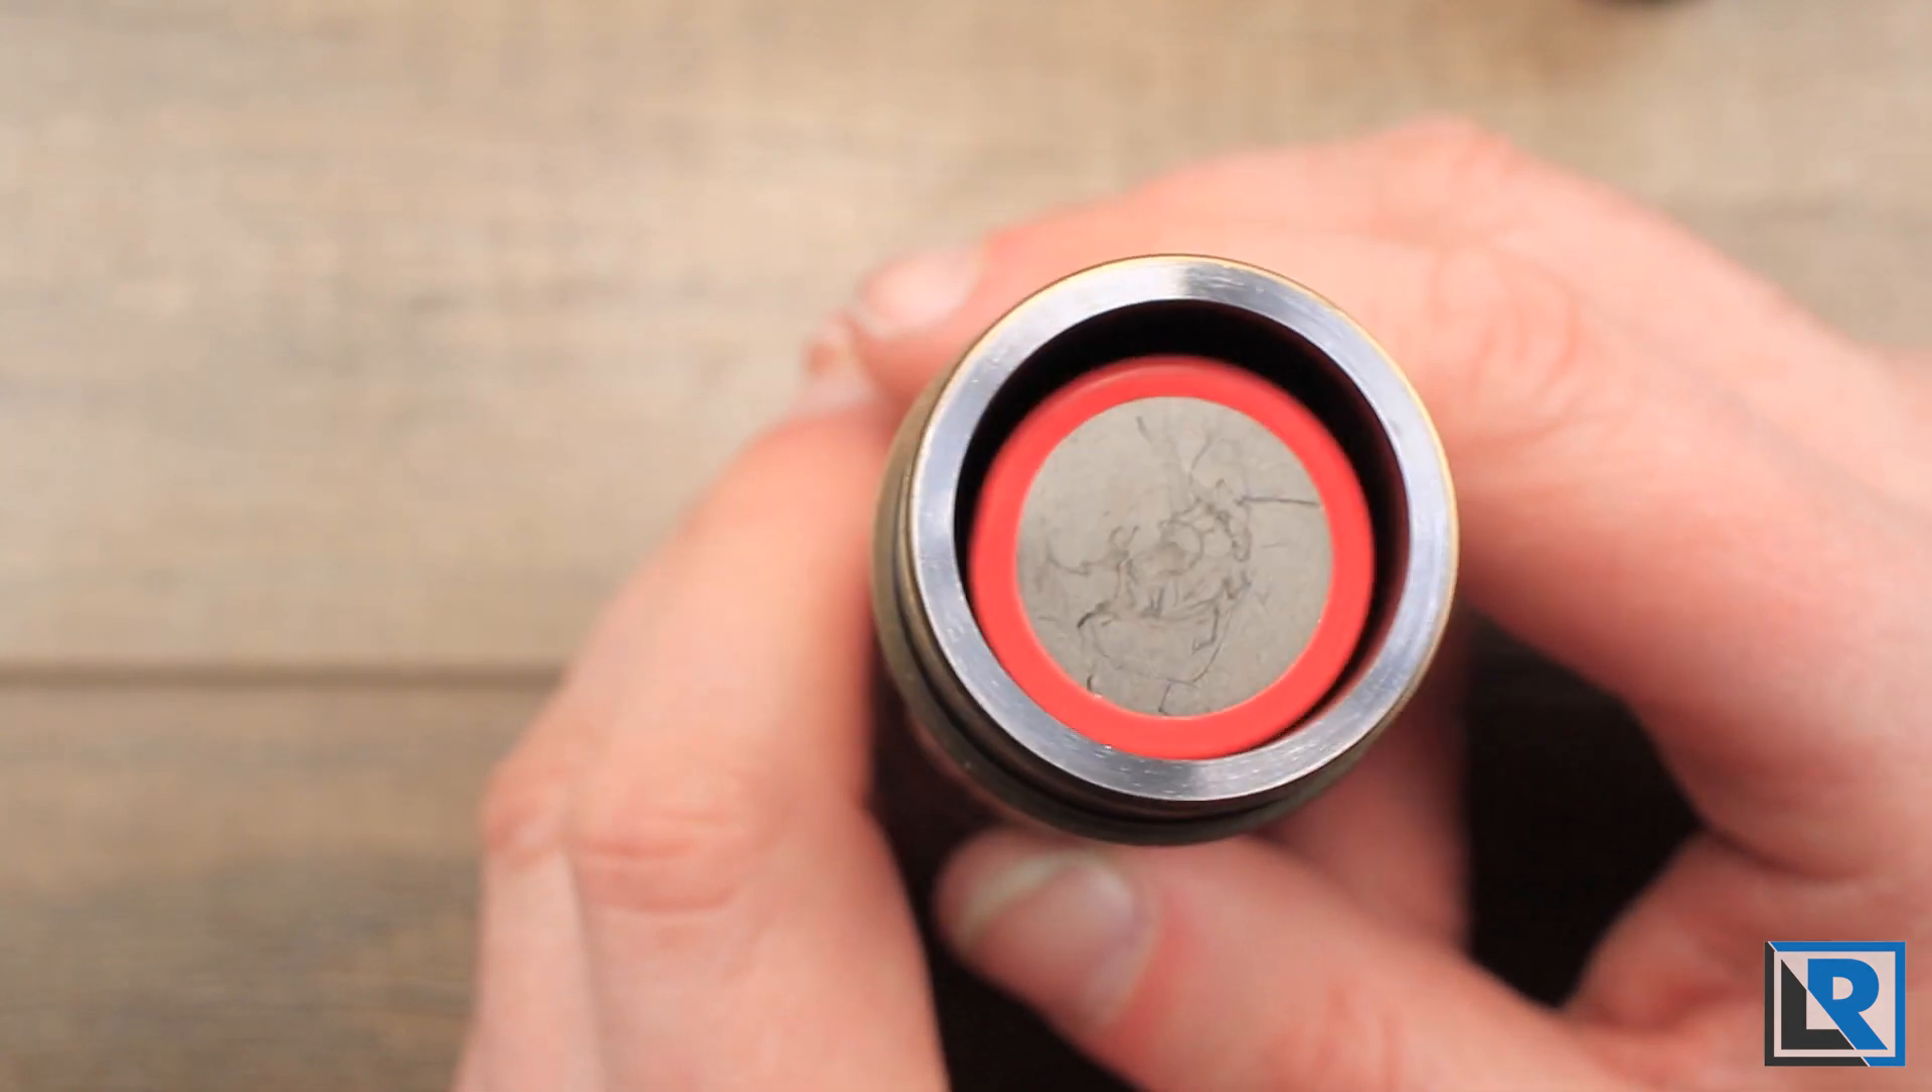You can see I've got a San Yo 2700 in there. It is loose like the 2700 will fit, but it'd be nice to see that fit in there just a little bit tighter.